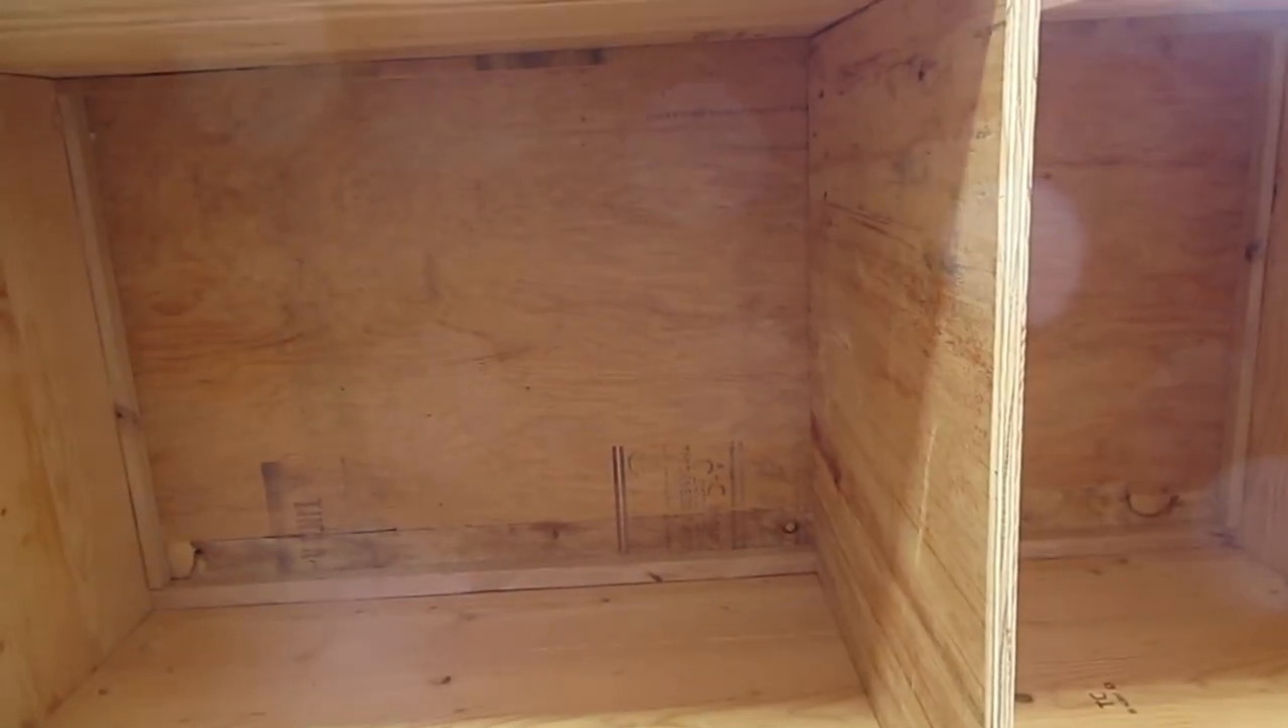The back is on, and also the divider is in the front.